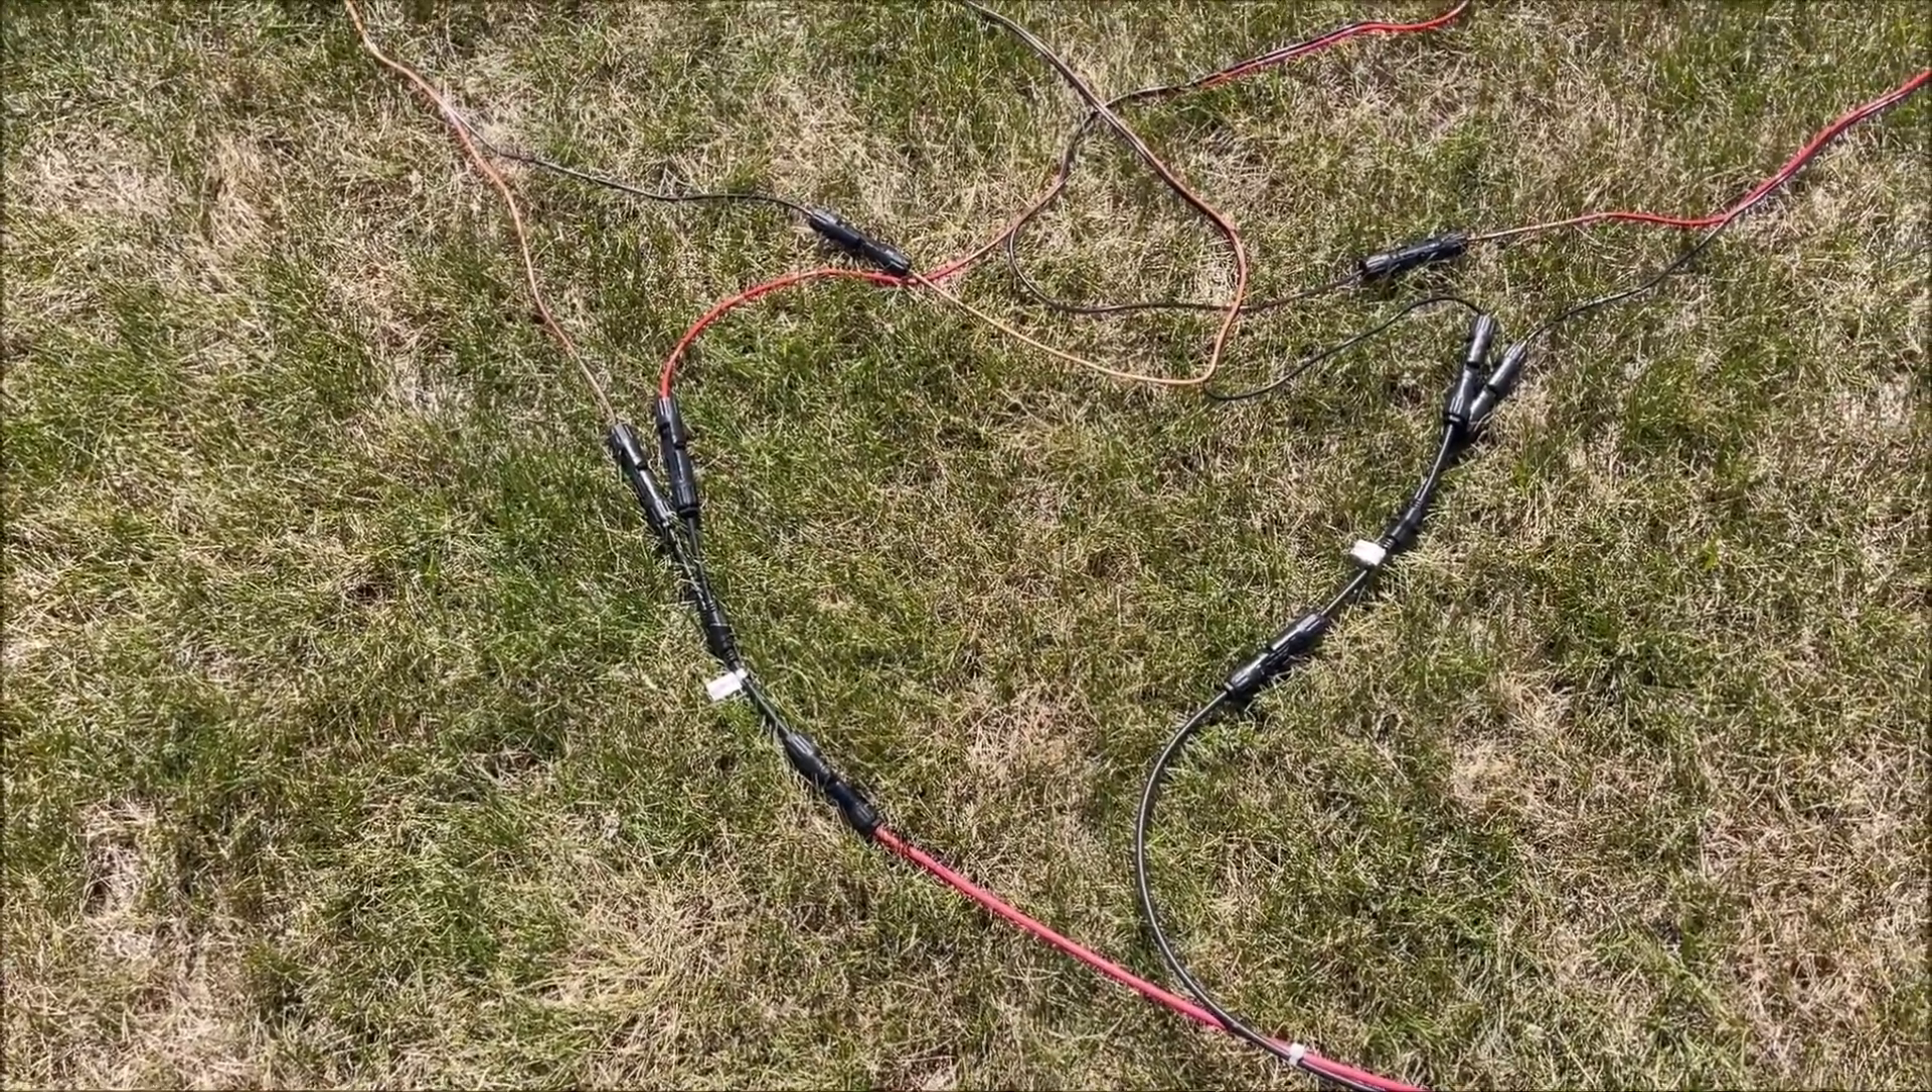The extension cable is hooked up, the red lines are connected to the red wire, and the black lines are connected to the black wire.